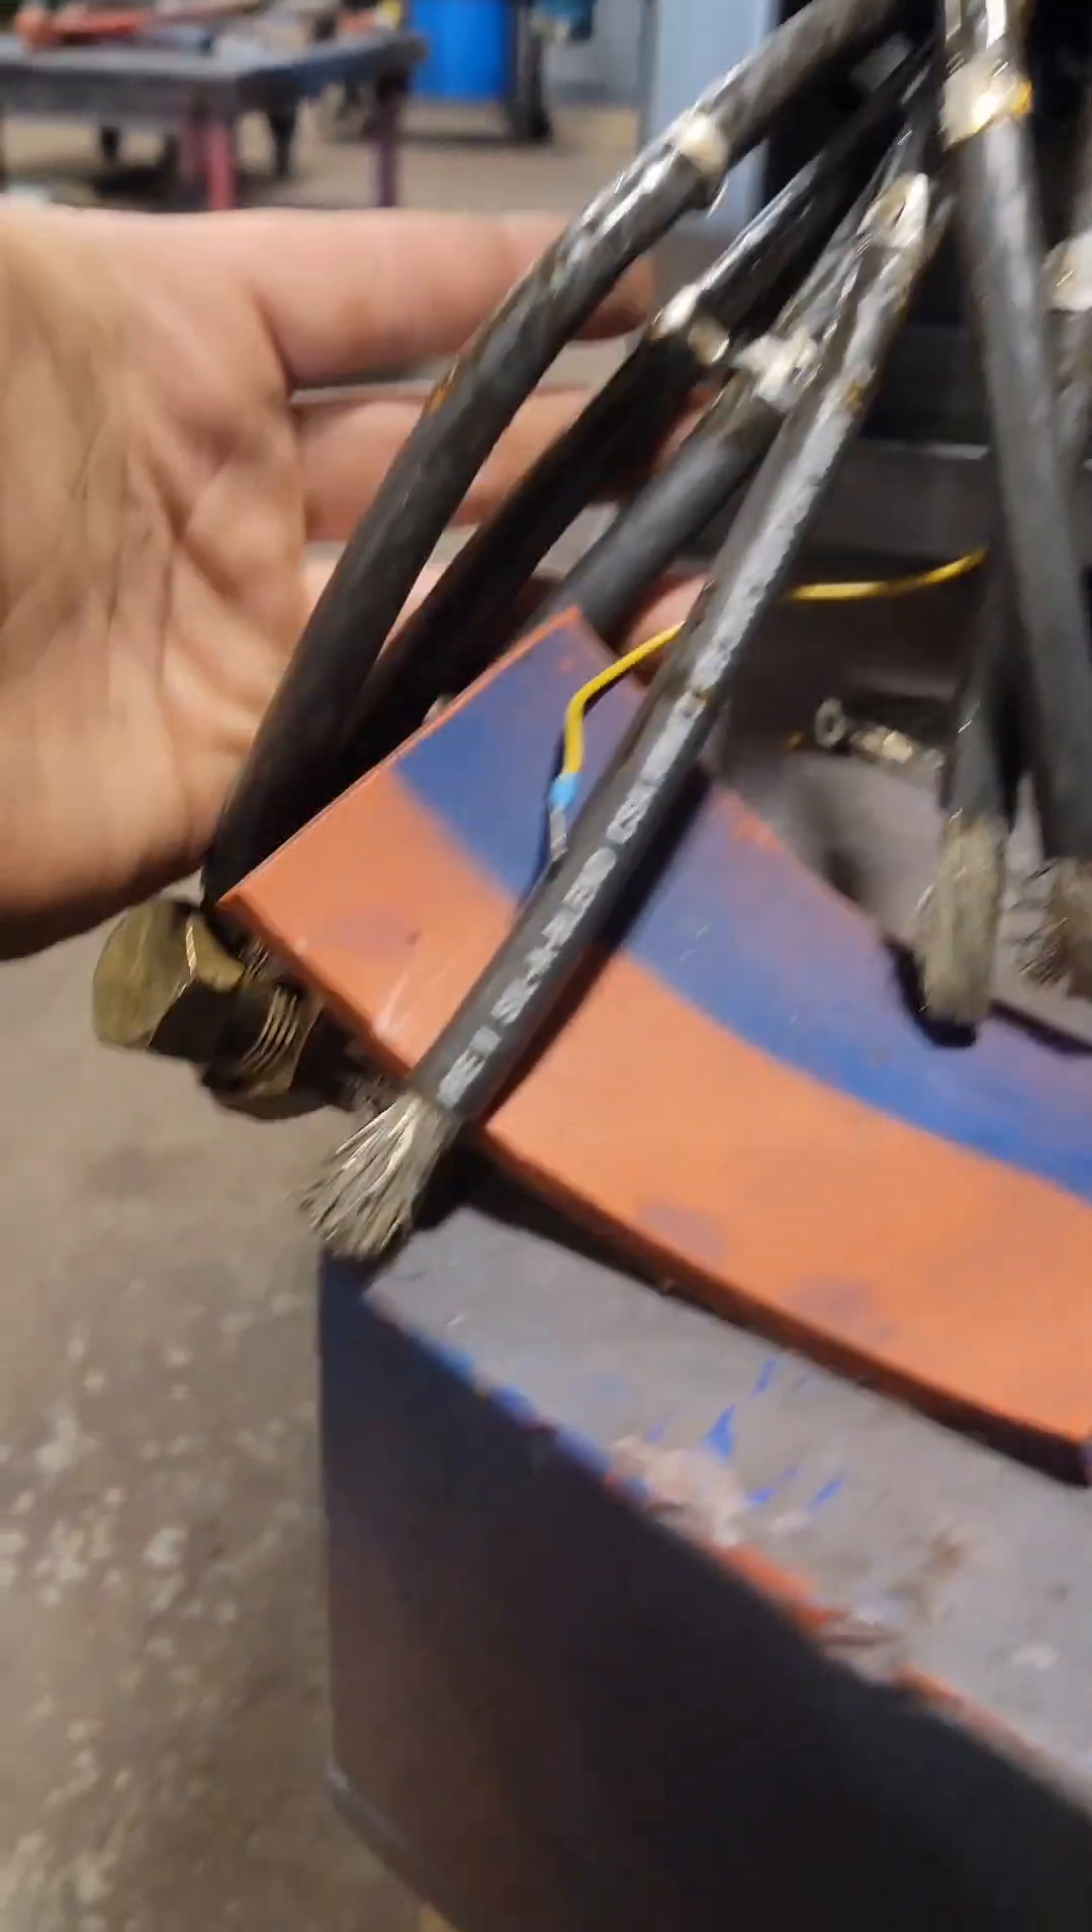We'll be monitoring the current that's going through it, and even though you probably think we're done now, we still got to terminate all these connections.